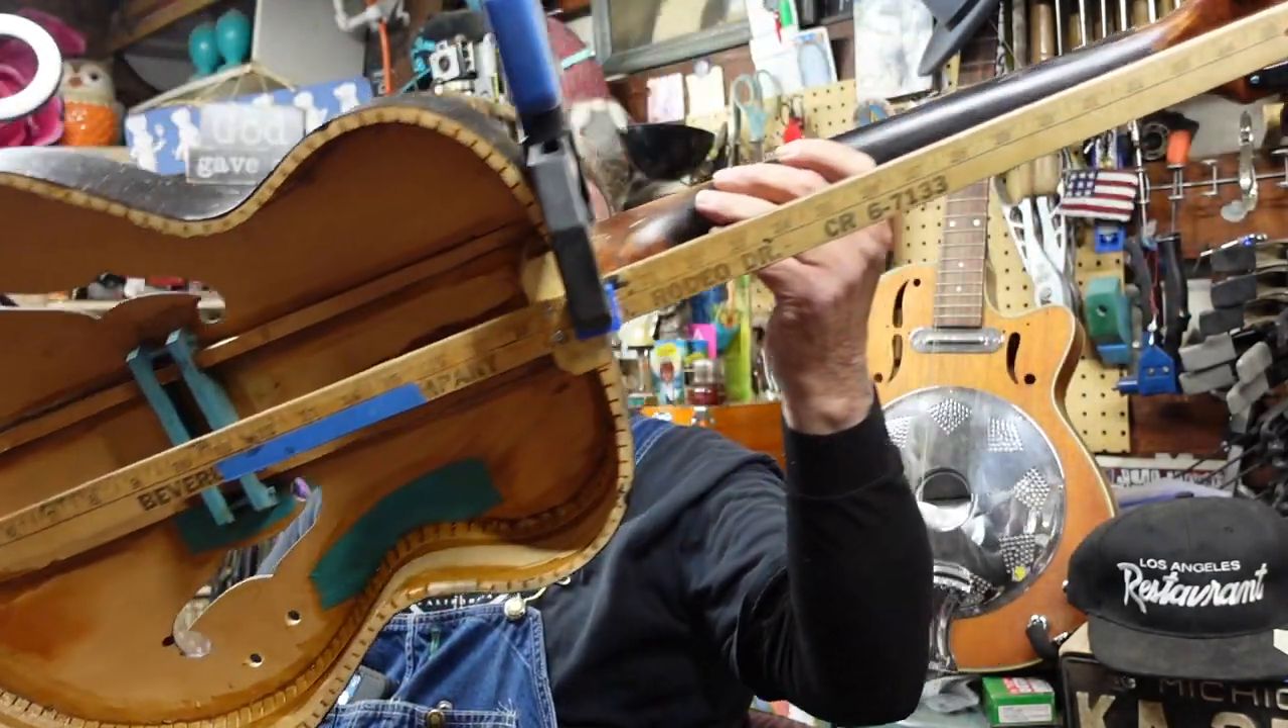So we got a clamp on the neck. Notice the back is still not on.